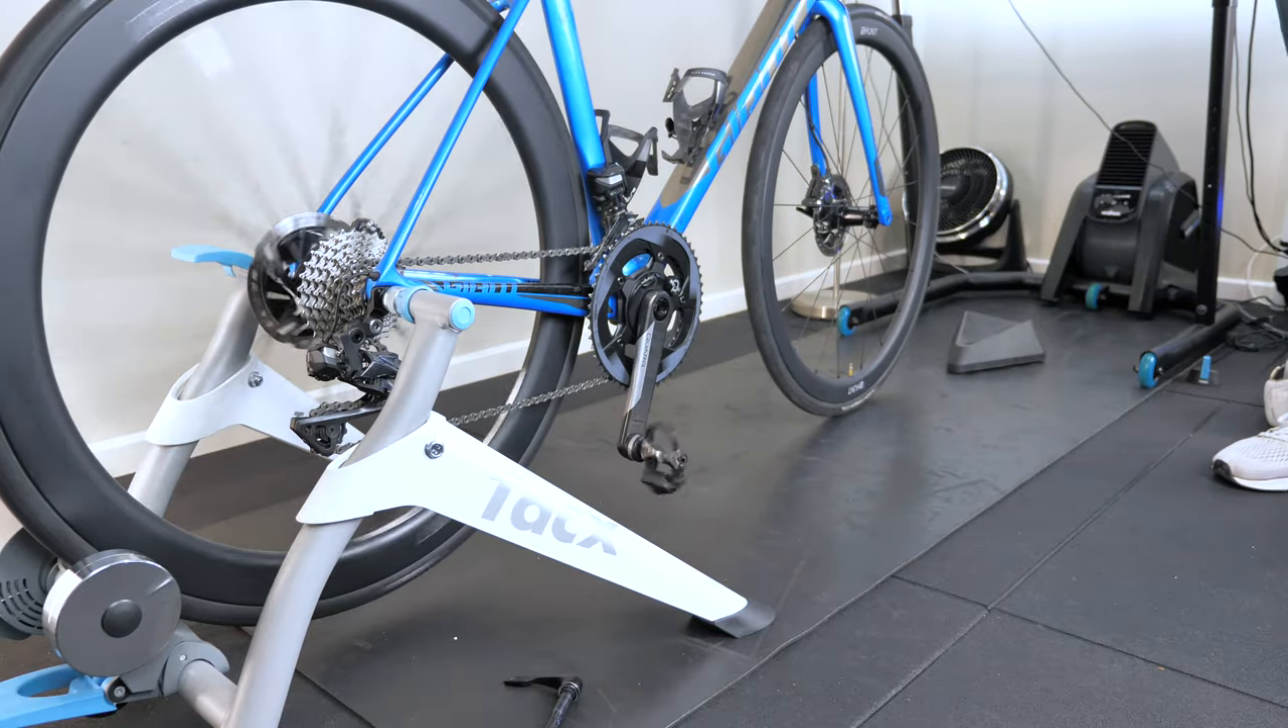Yep, all looks good. Going nowhere. And job done. We have my new, well relatively new, thru-axle road bike mounted to a wheel-on classic trainer from Tacx.